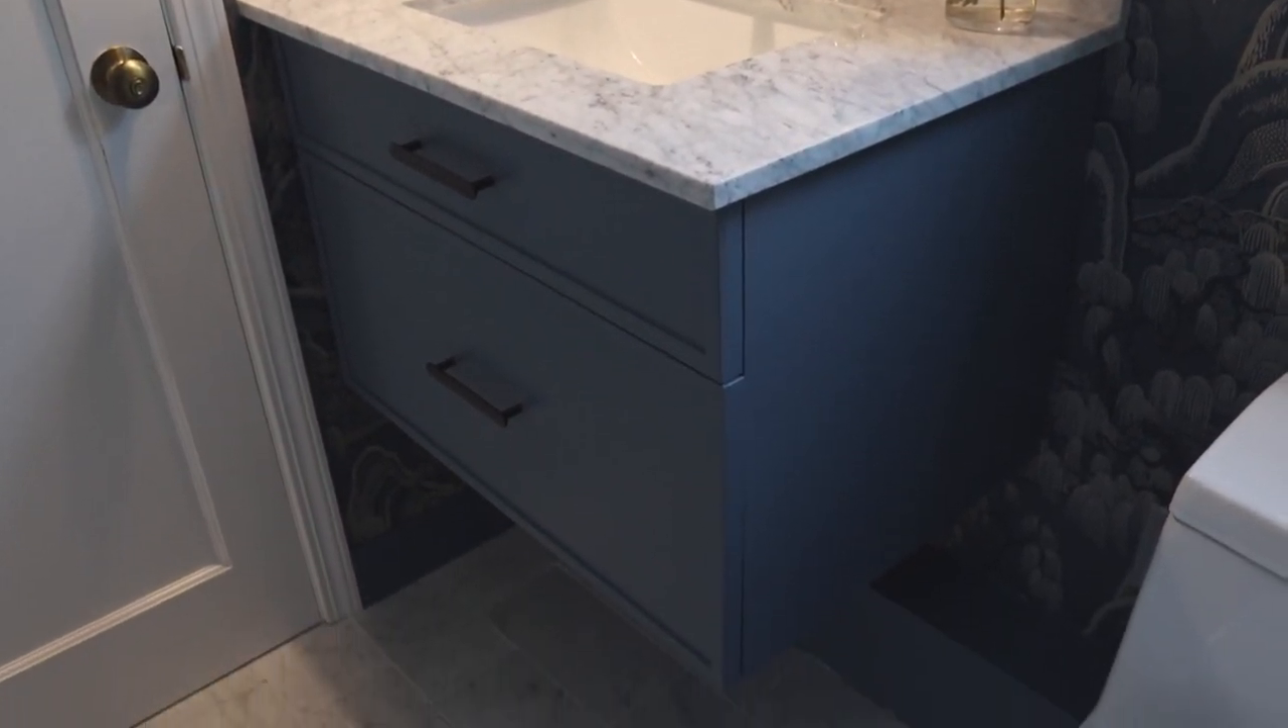This small floating vanity is now installed in the bathroom of our guest and home office space and I love how much storage I'm able to add with this small vanity.